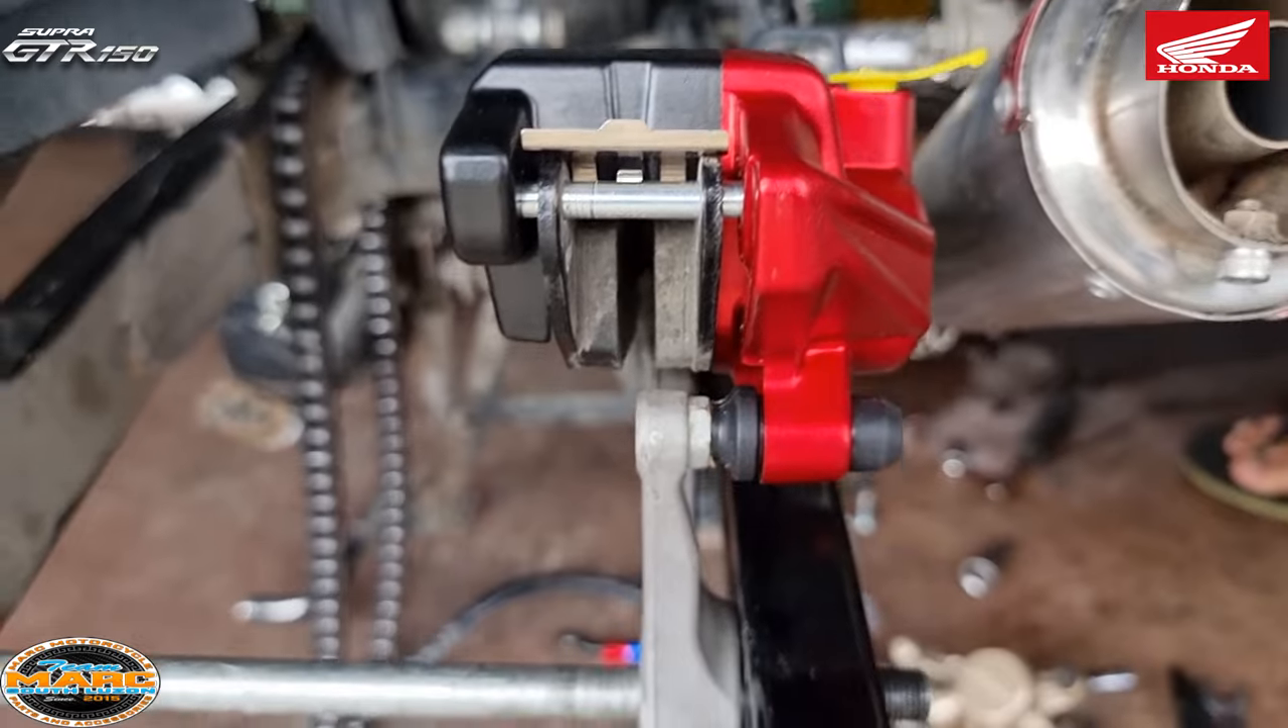Nakabit na yung brake caliper RCB pang rear.